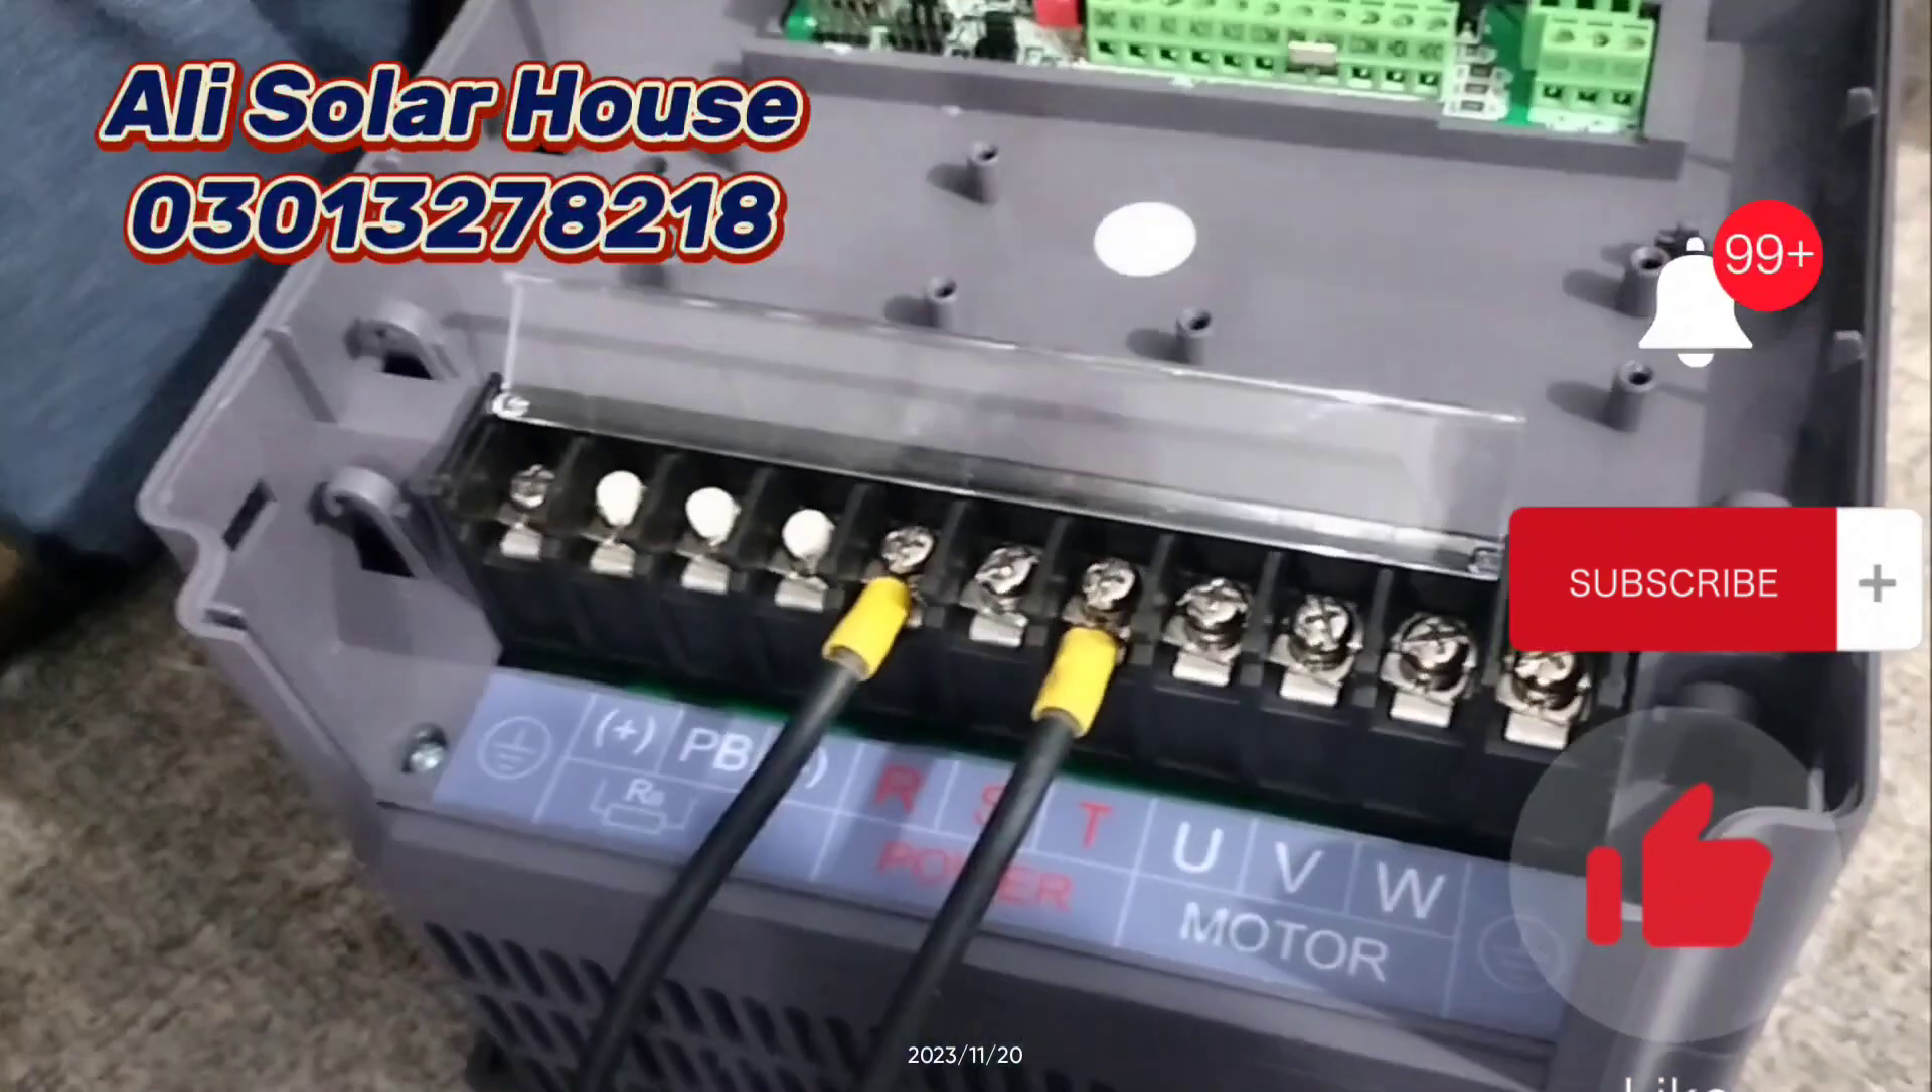یہ سولر کے دو تاریں جو ہیں وہ ہم نے لگا دی ہیں۔